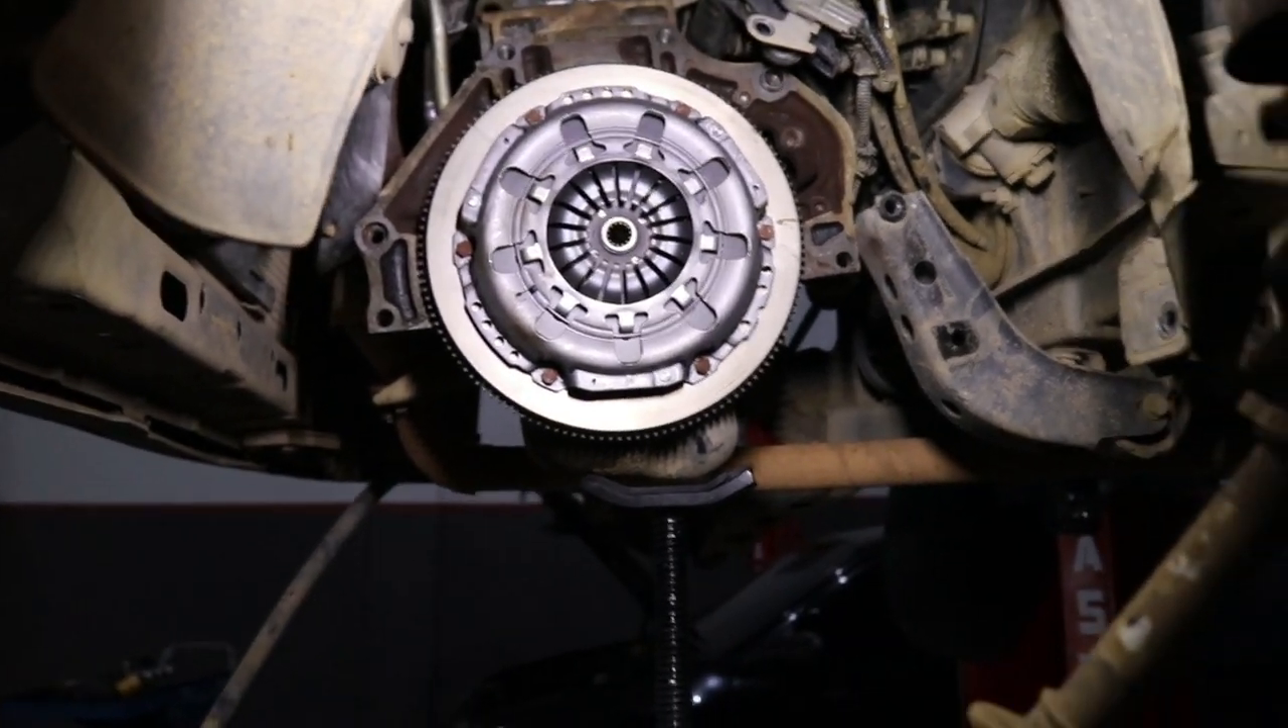E só pra mostrar pra vocês aí, a embreagem nova no lugar.